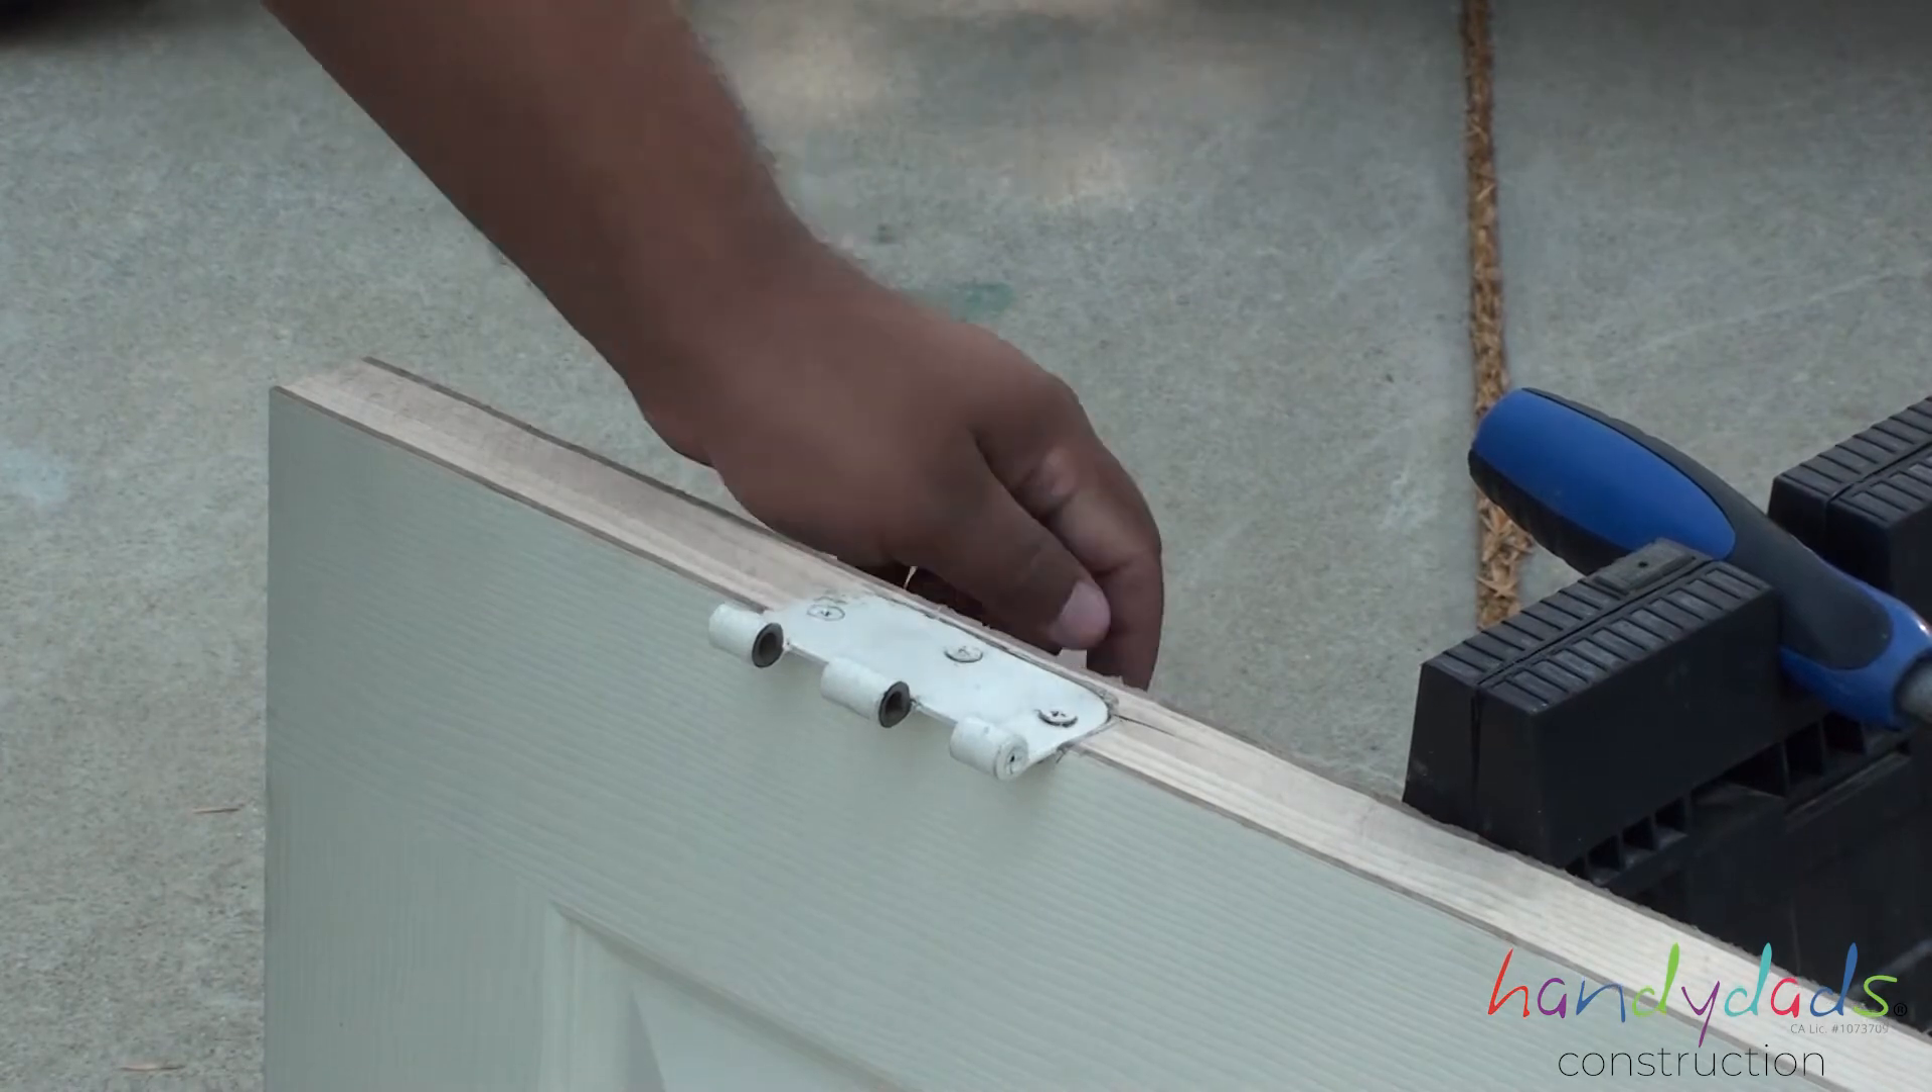And that hinge is all set. Ready for paint.